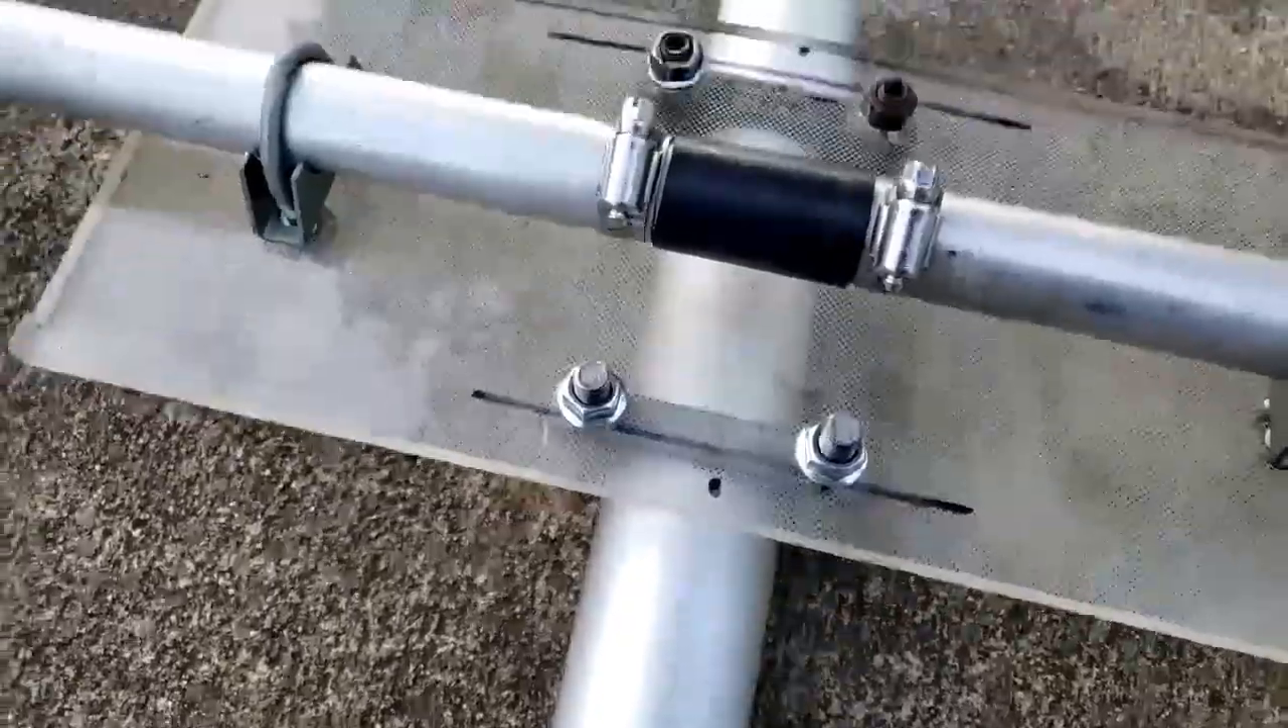We've got a piece of three -eighths plexiglass, U -bolted to the two -inch mast.